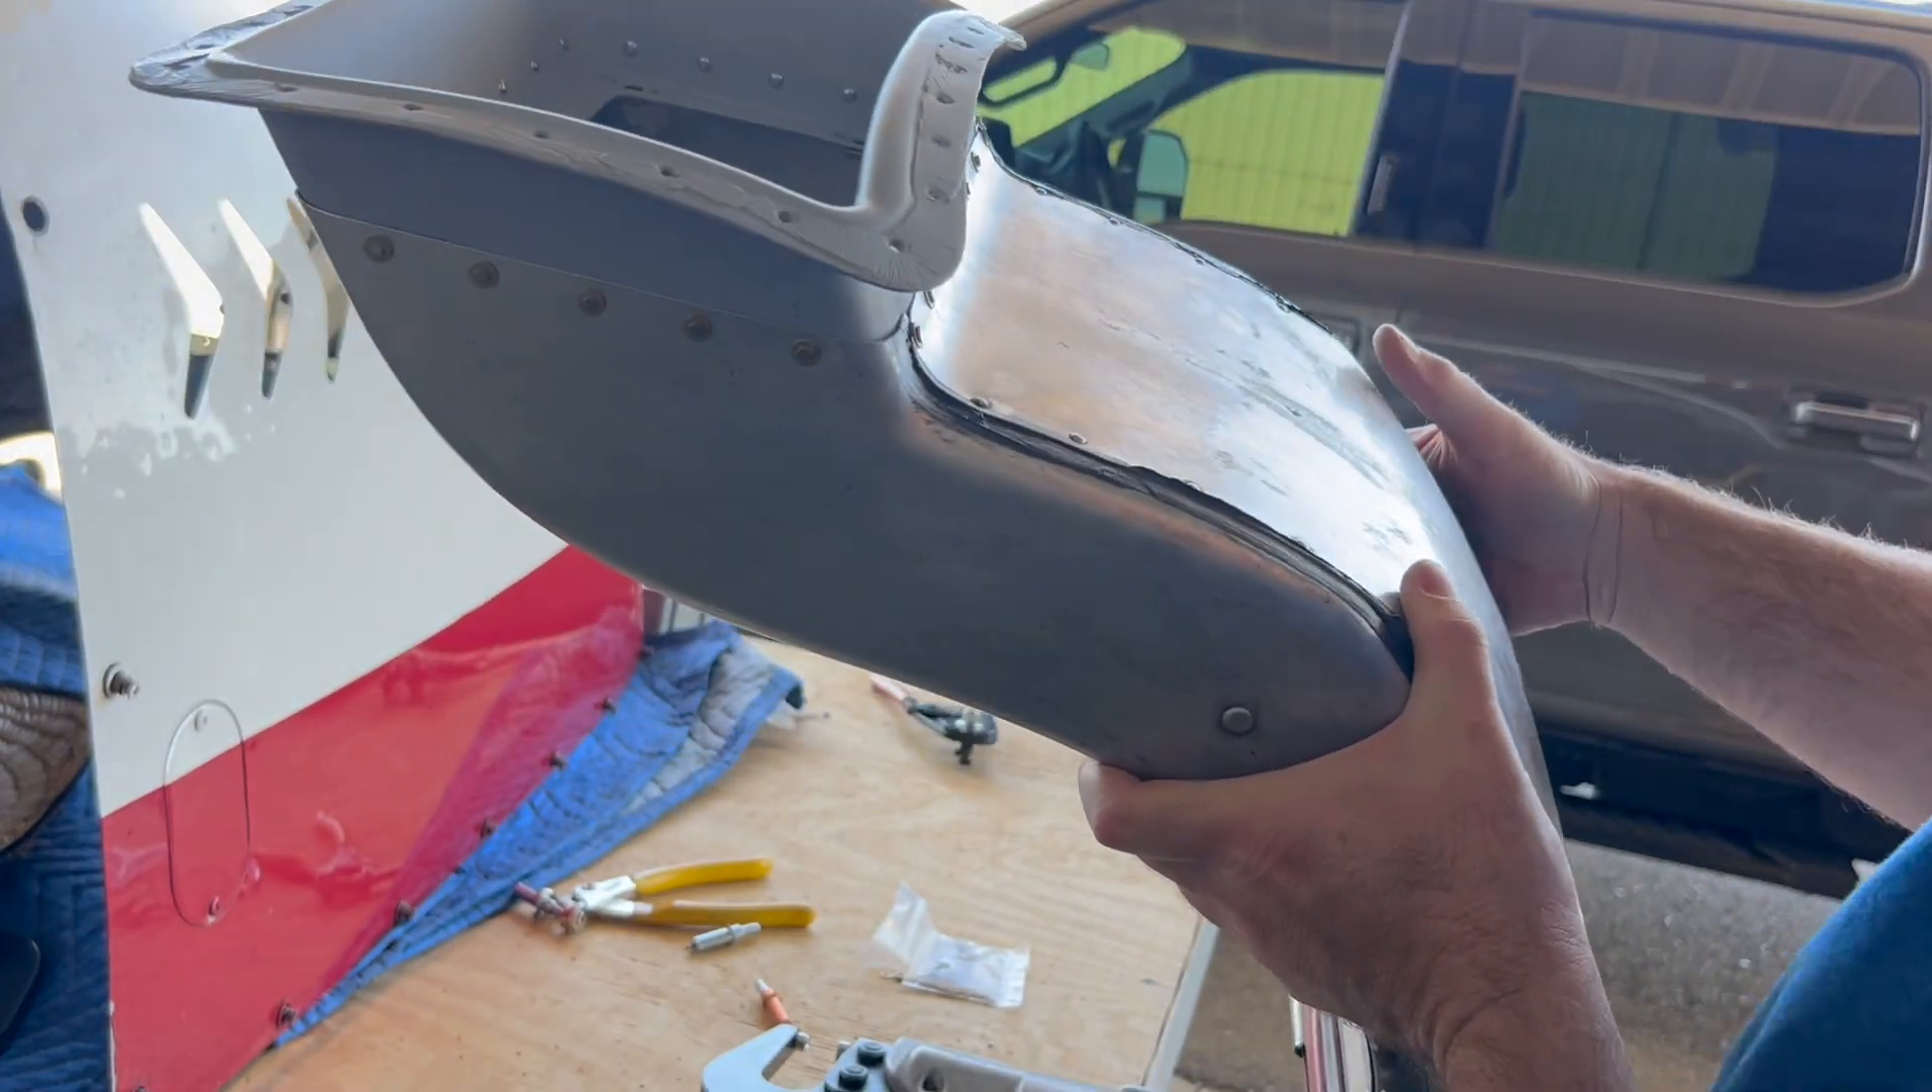I still have to rivet this thing onto the cowl.